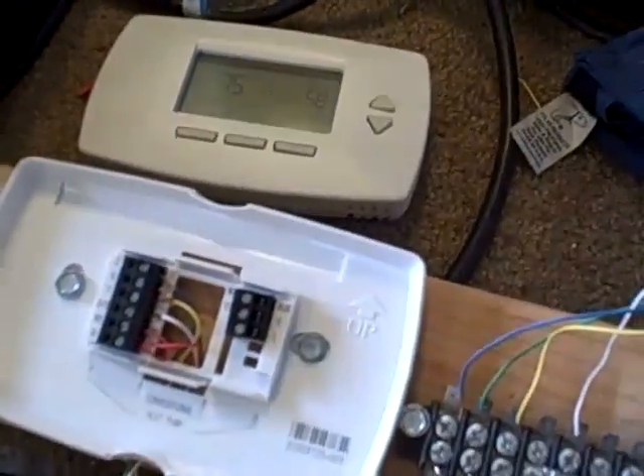For this next segment, I've just removed the thermostat so I don't have to fool with the five minute delay on cool every time.